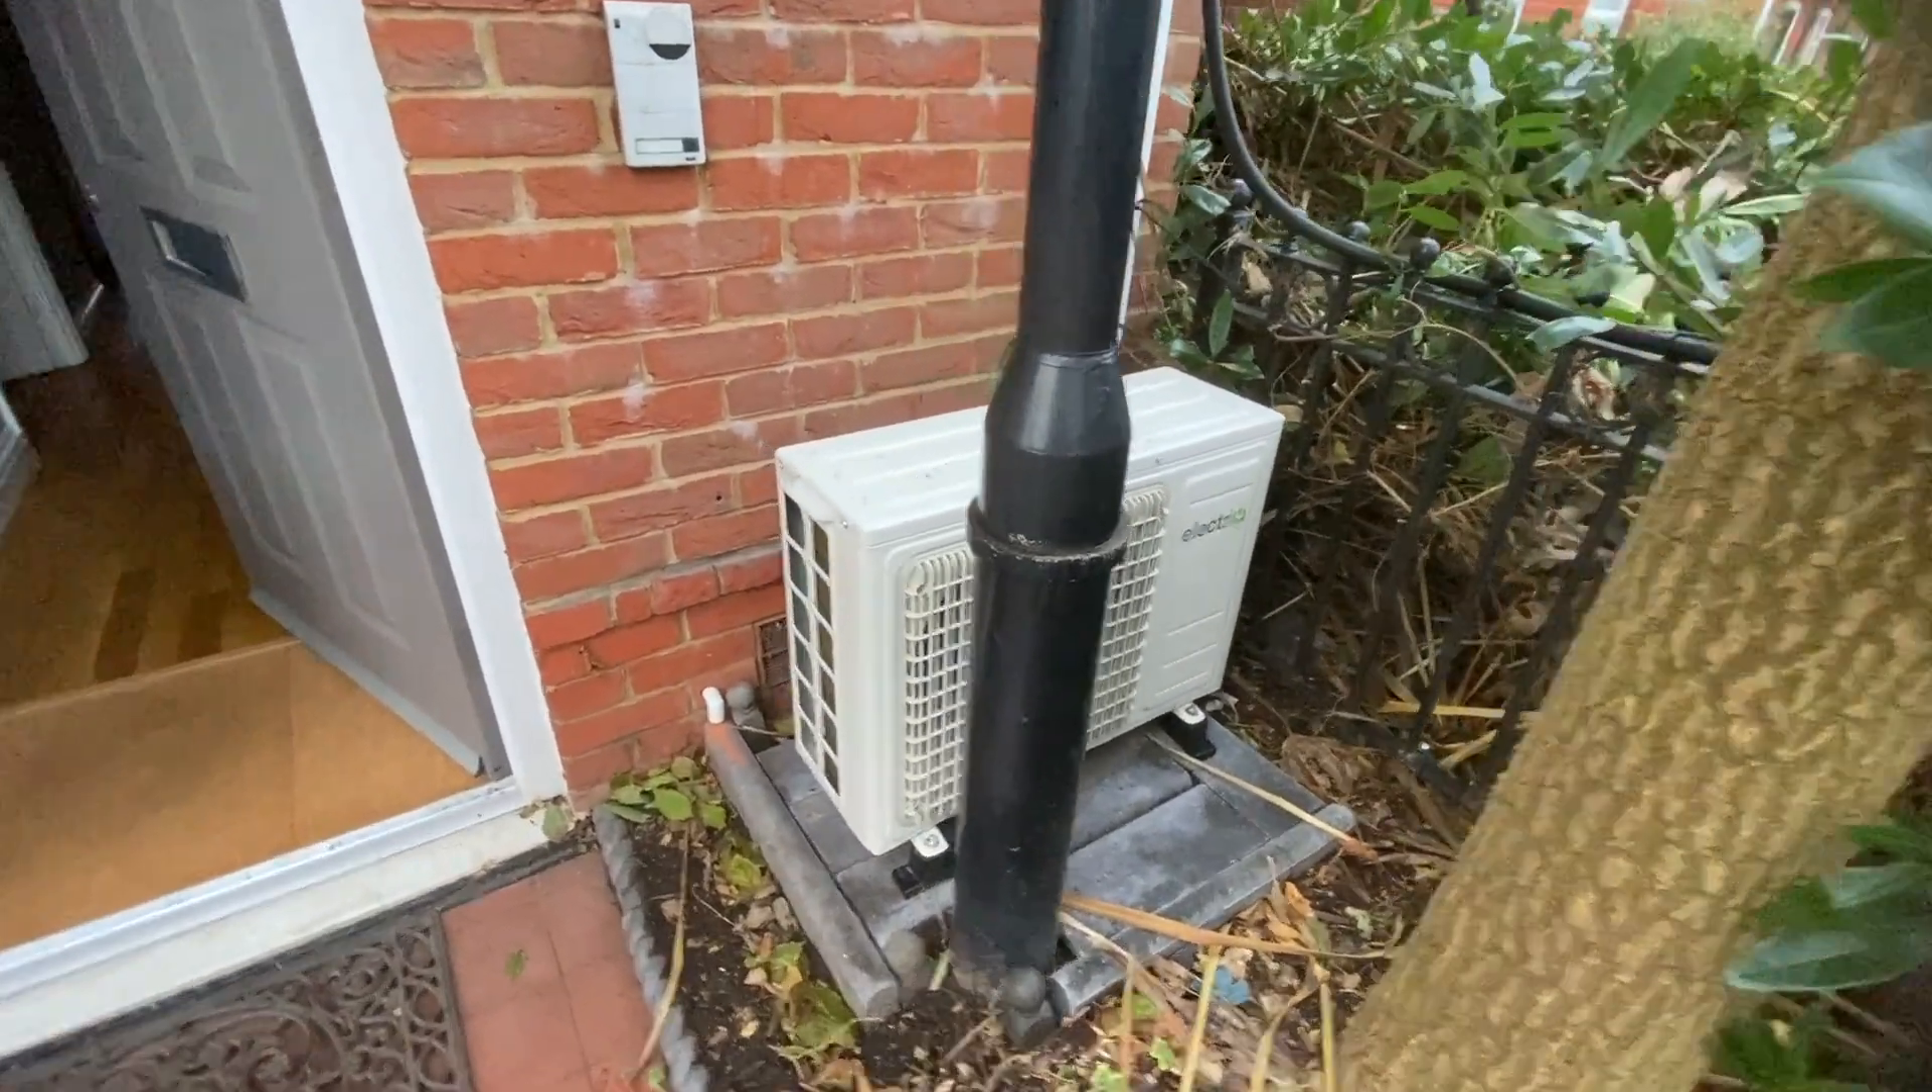Here's the outdoor unit in position. As you can see it's not textbook distance away from the wall and there's an obstruction in front of it.